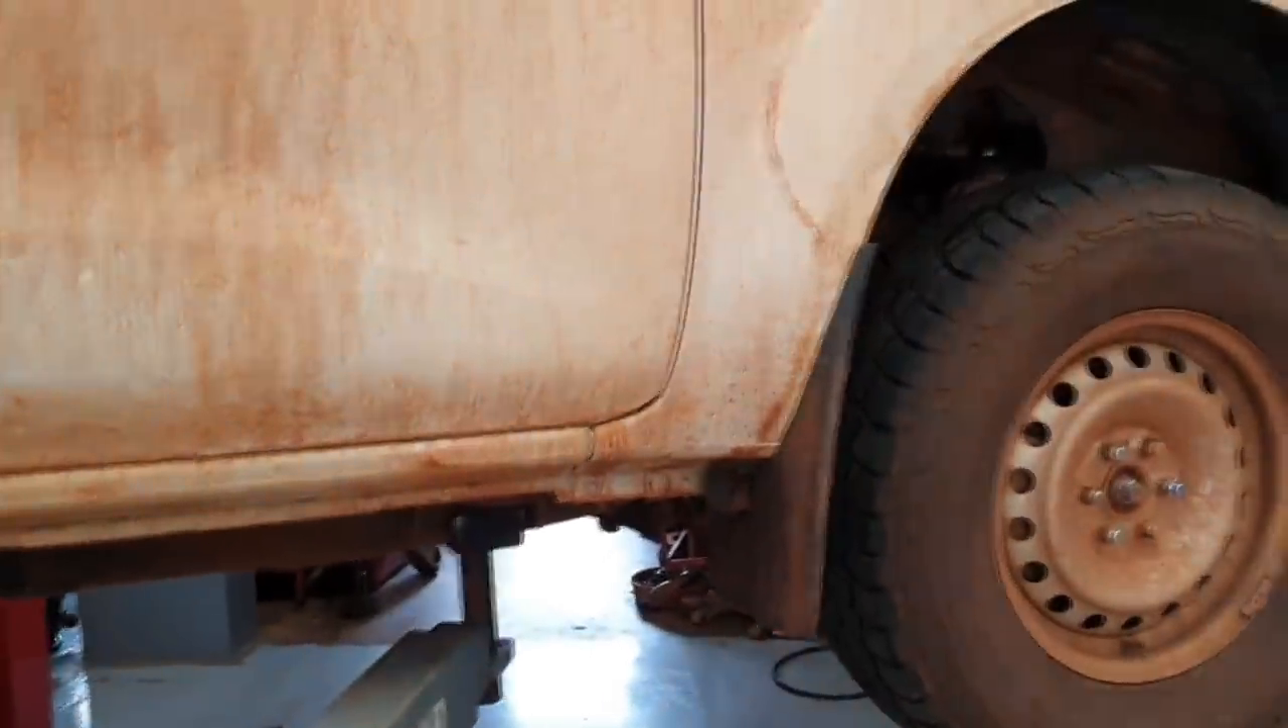Colocamos os pneus para terminar a caminhonete.